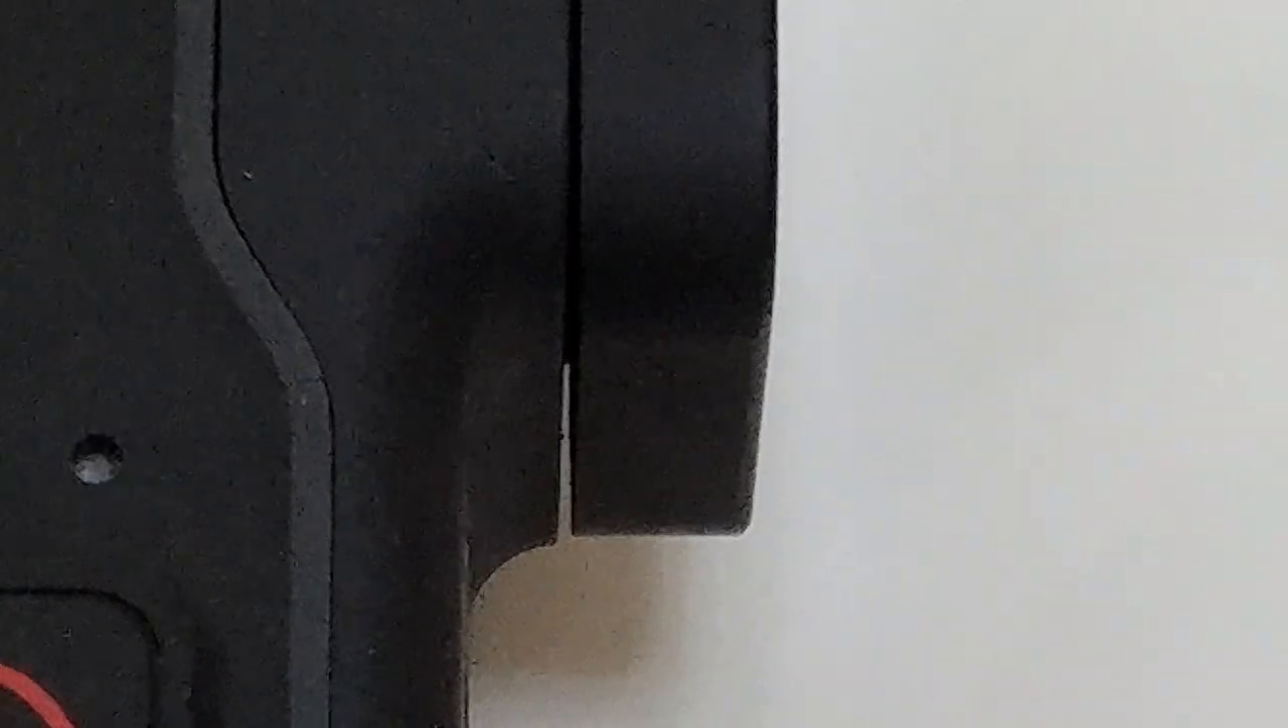I mean, when we look from this side, I hope you can see that now, there's a gap. Now, there's a little bit of light.